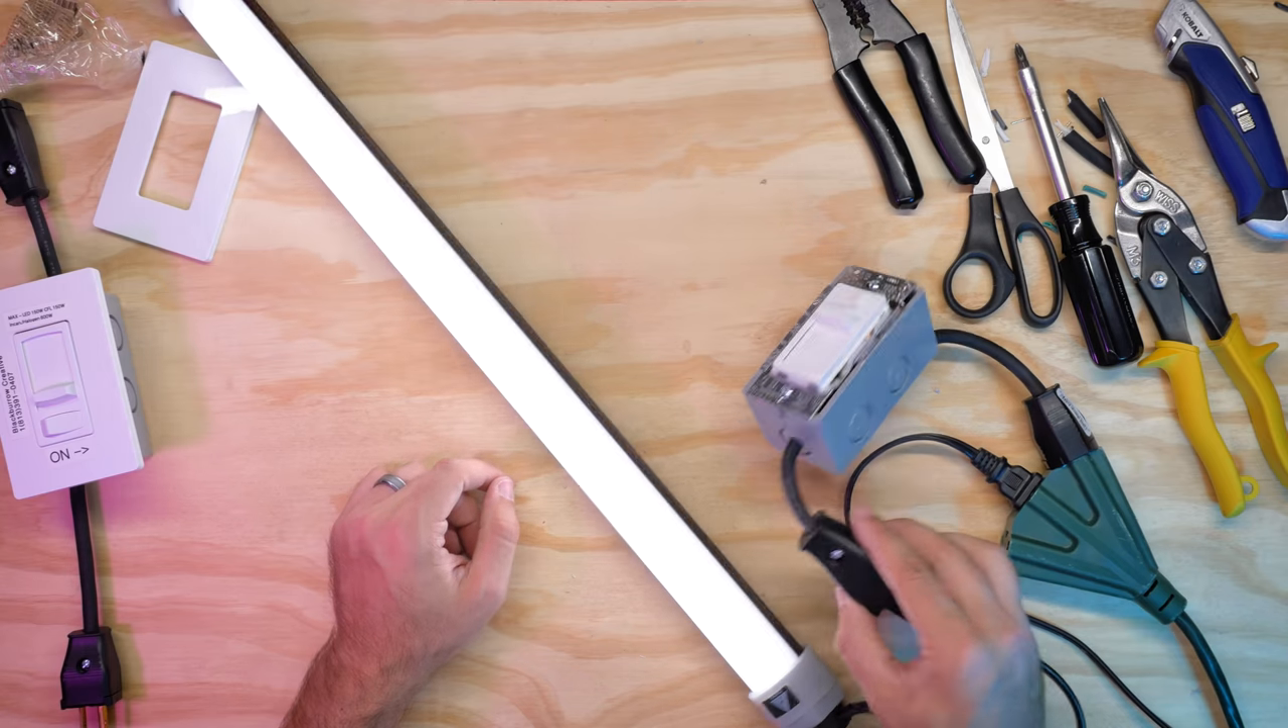Now the only thing left to do is to put our faceplate on.